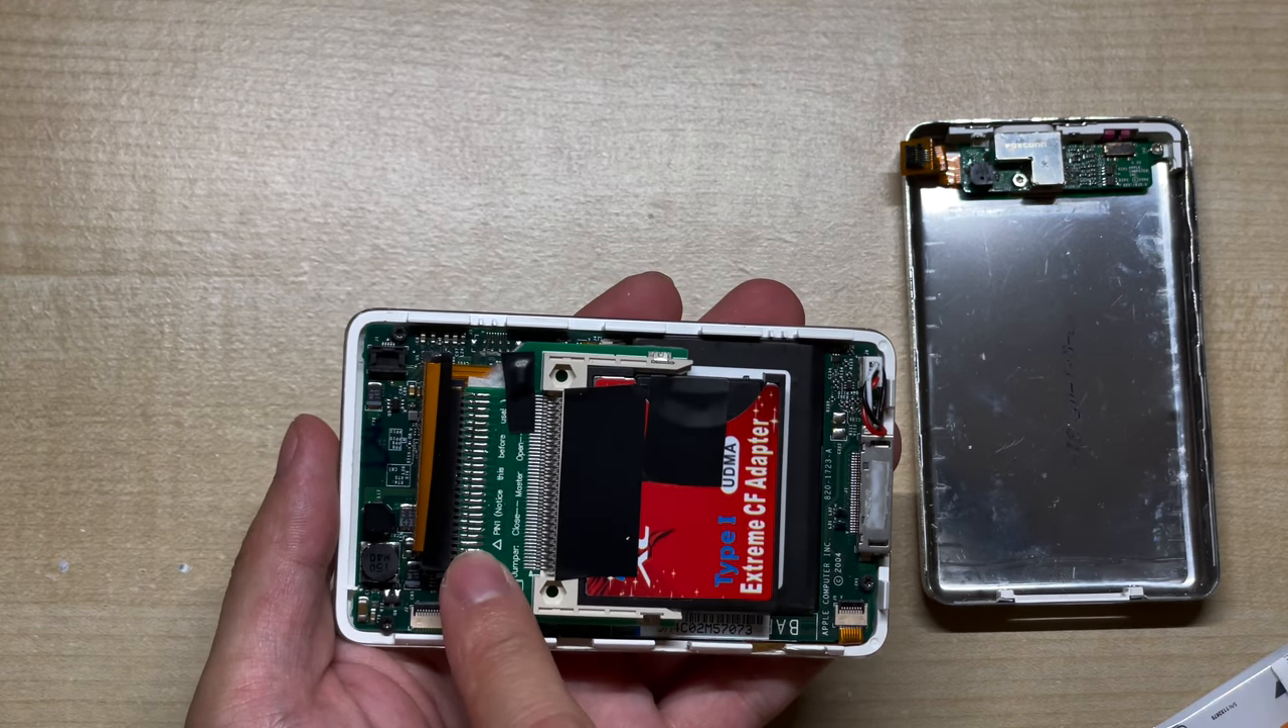As you can see, this iPod has already been flash modded with a generic green board and red adapter.